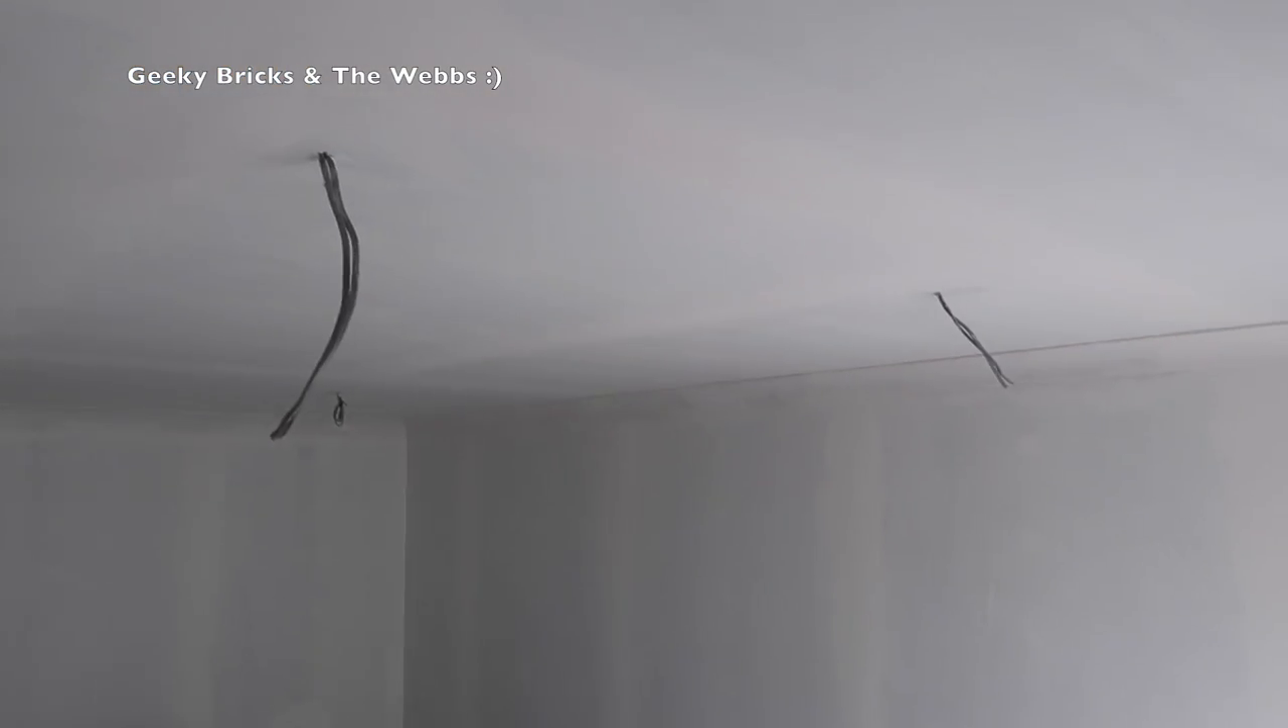You can obviously see the cables are hanging down now ready for the lights to be fitted.